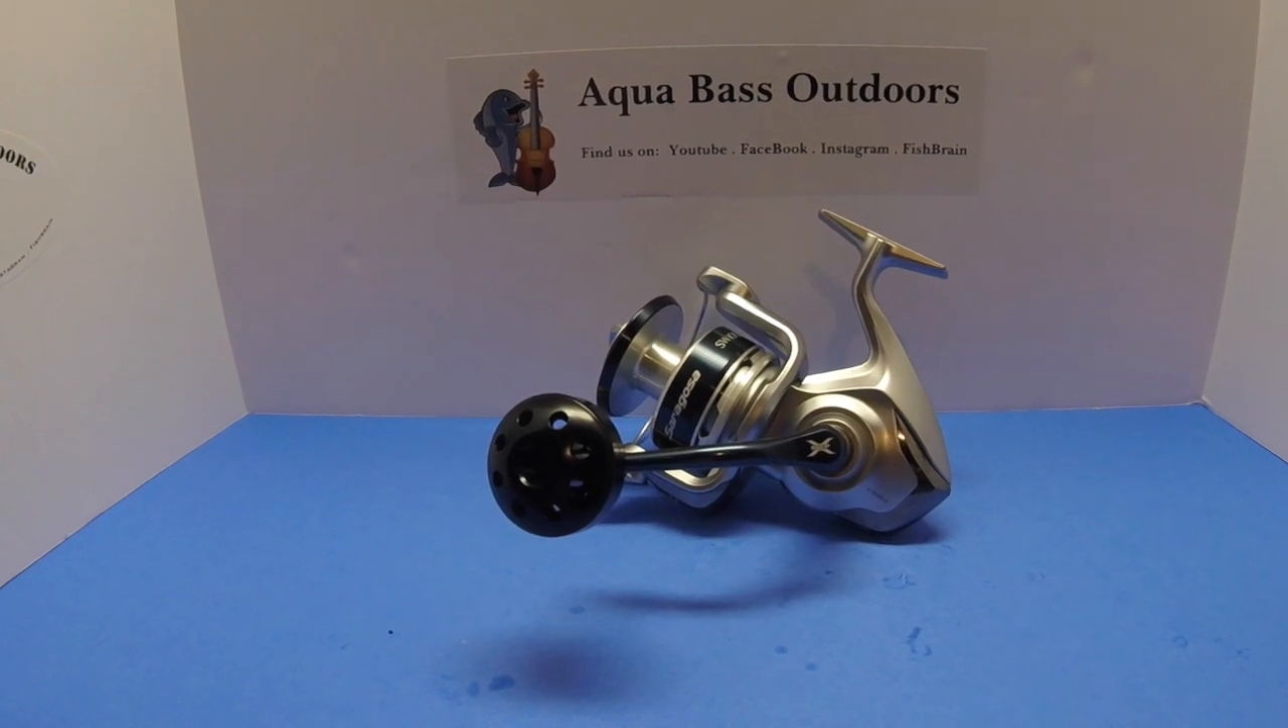And with that, we've installed a brand new power knob on our Saragossa 10 ,000 ready to drag in some real monsters this season.